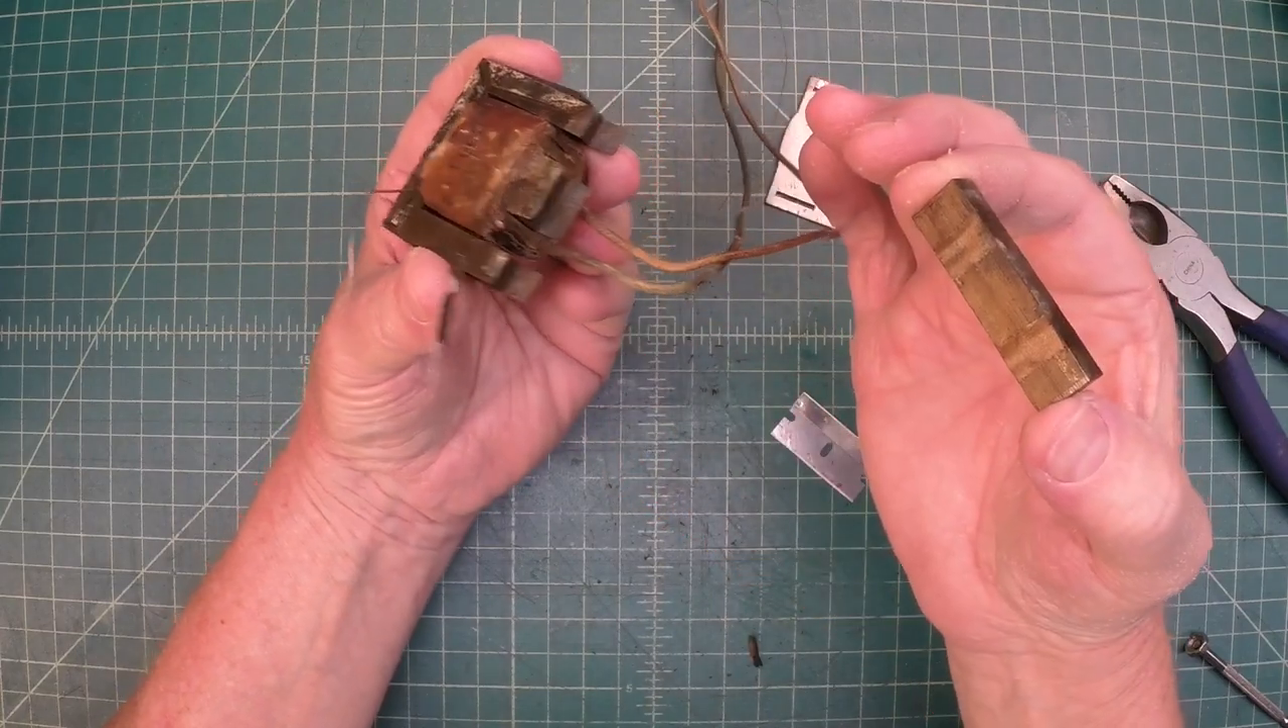With the casing removed, this section here should be the removable section. And it is.